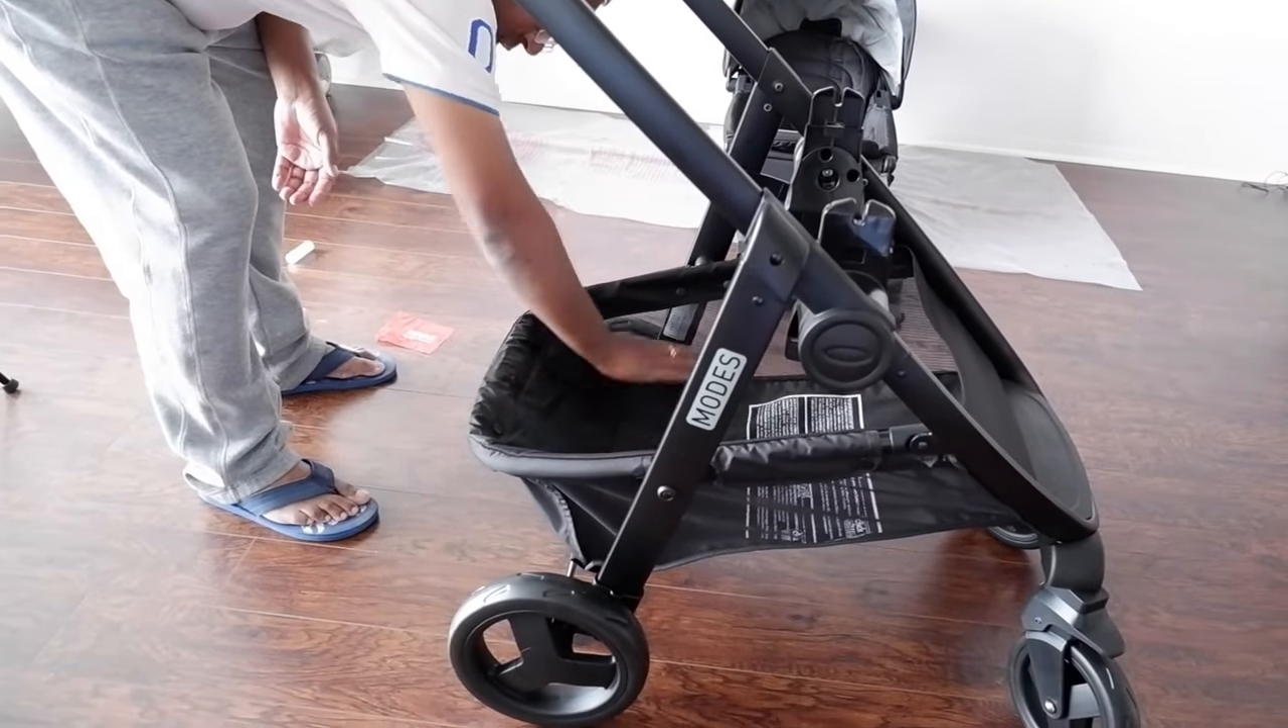See here wheels are fixed and the frame is ready.